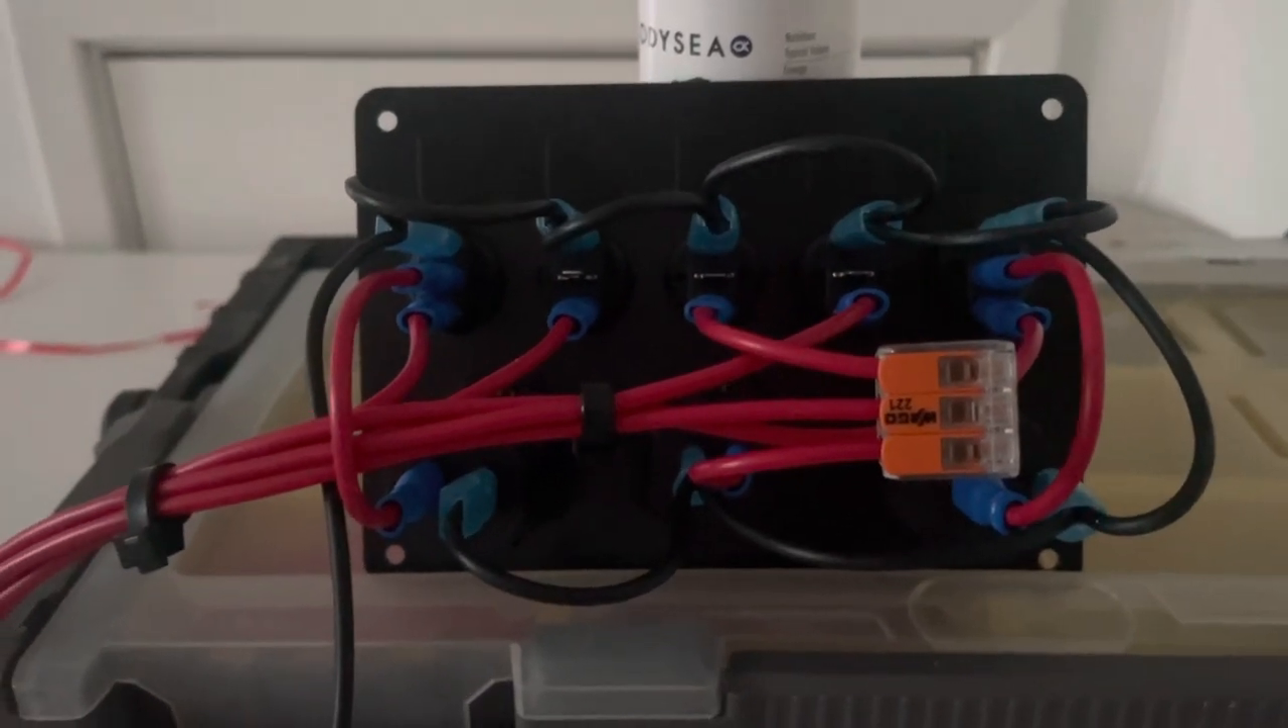Okay so i've now completed the rewire of my switch panel and i'll just quickly talk you through it.